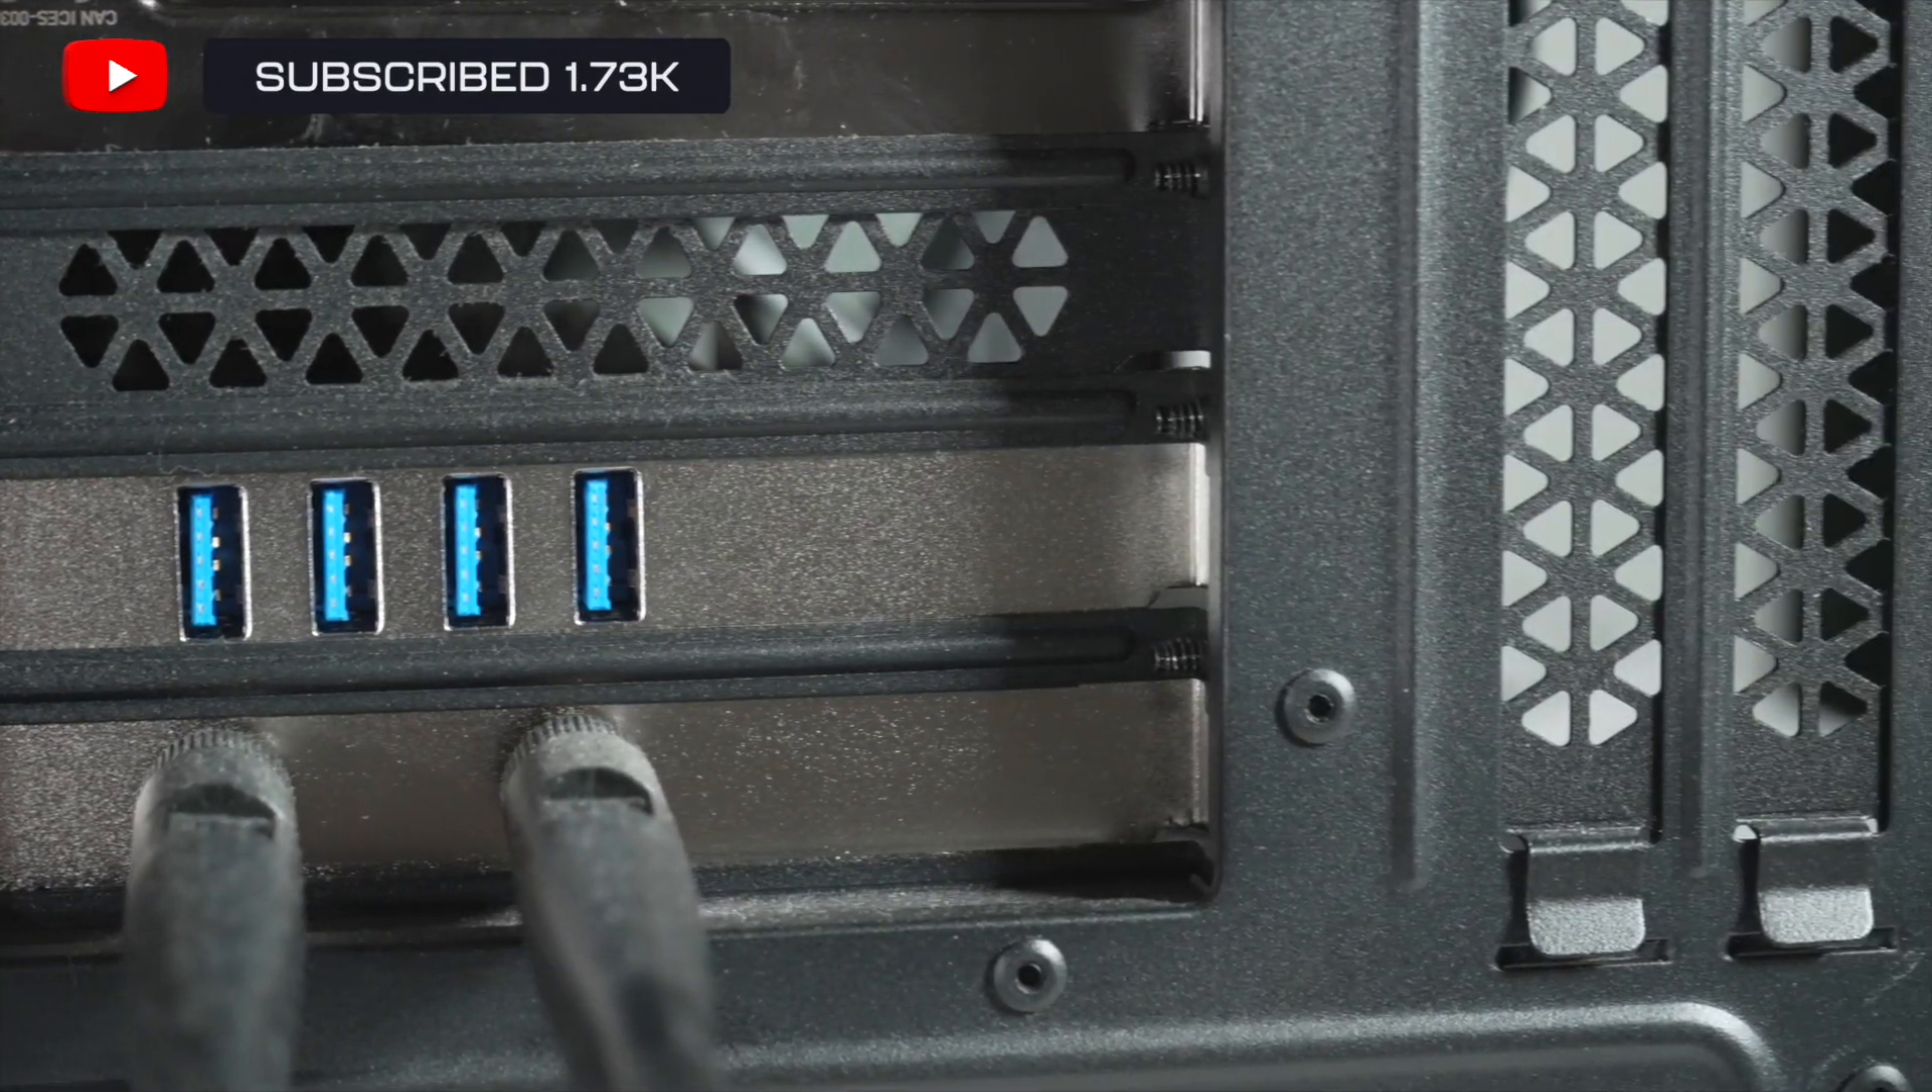You've now got four brand new powered usb ports installed to the back of your pc.